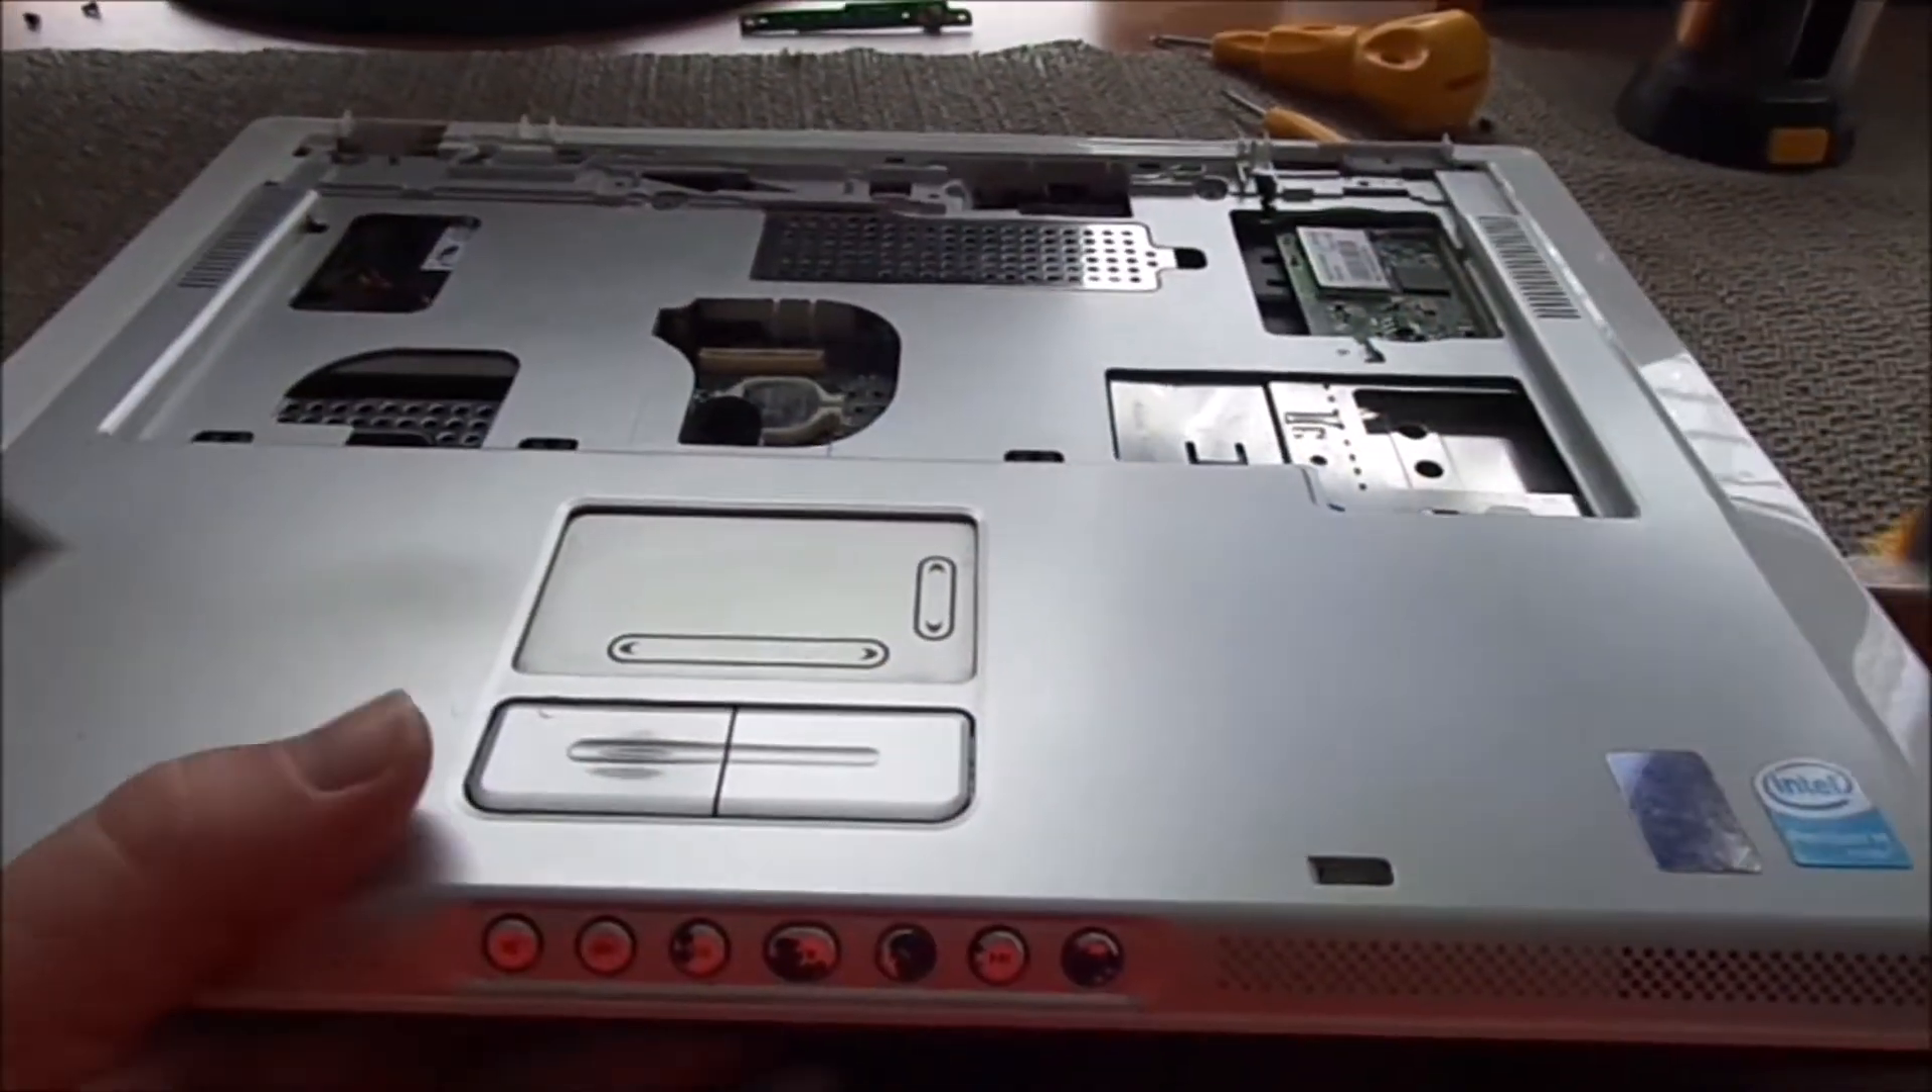Well, as you guys can see, I have the display totally removed, and I still was having trouble getting this bezel off.